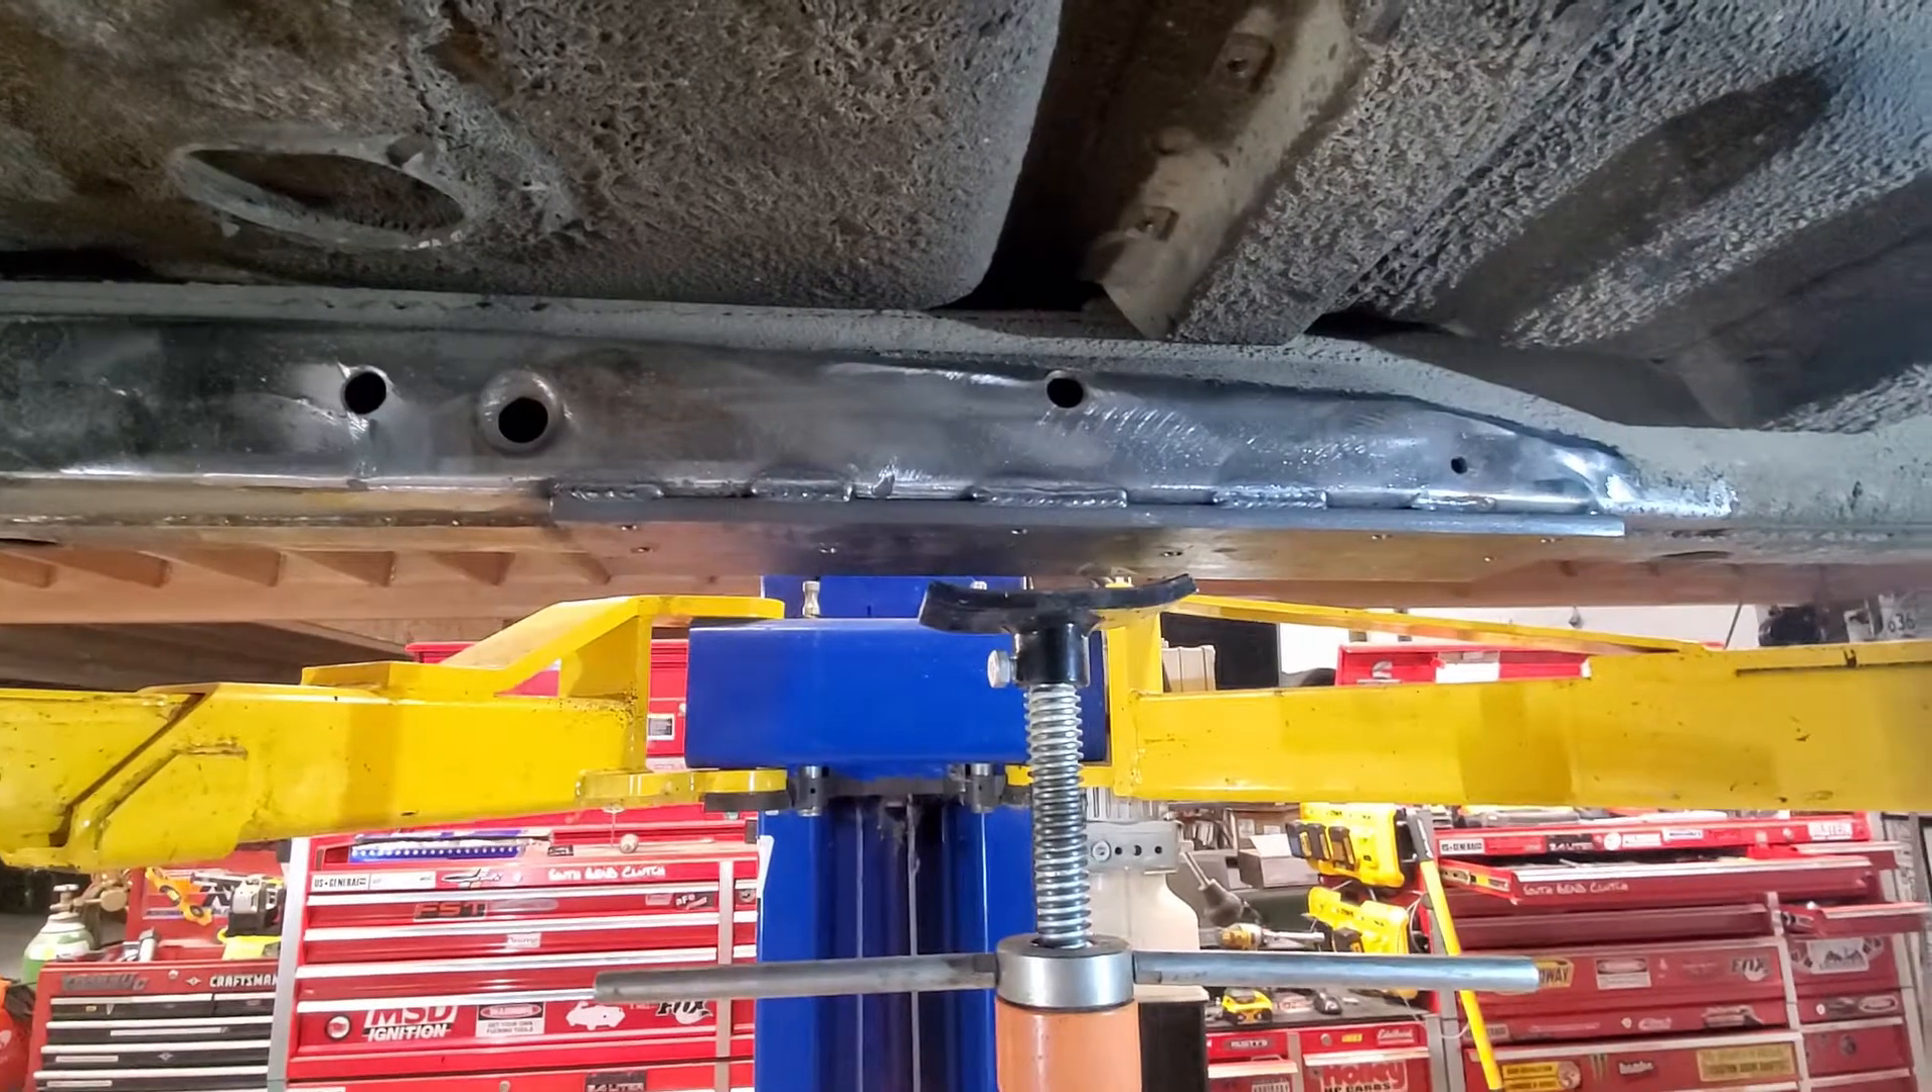I got the four inch flat bar welded on or tacked on.